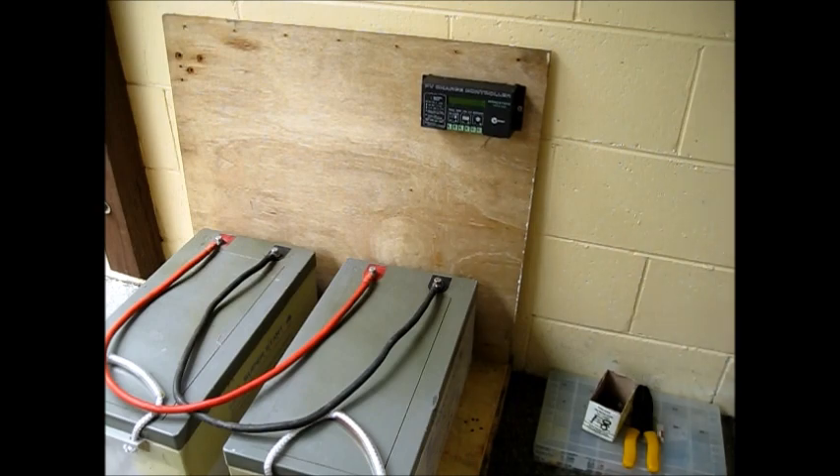Okay the charge controller is in place.